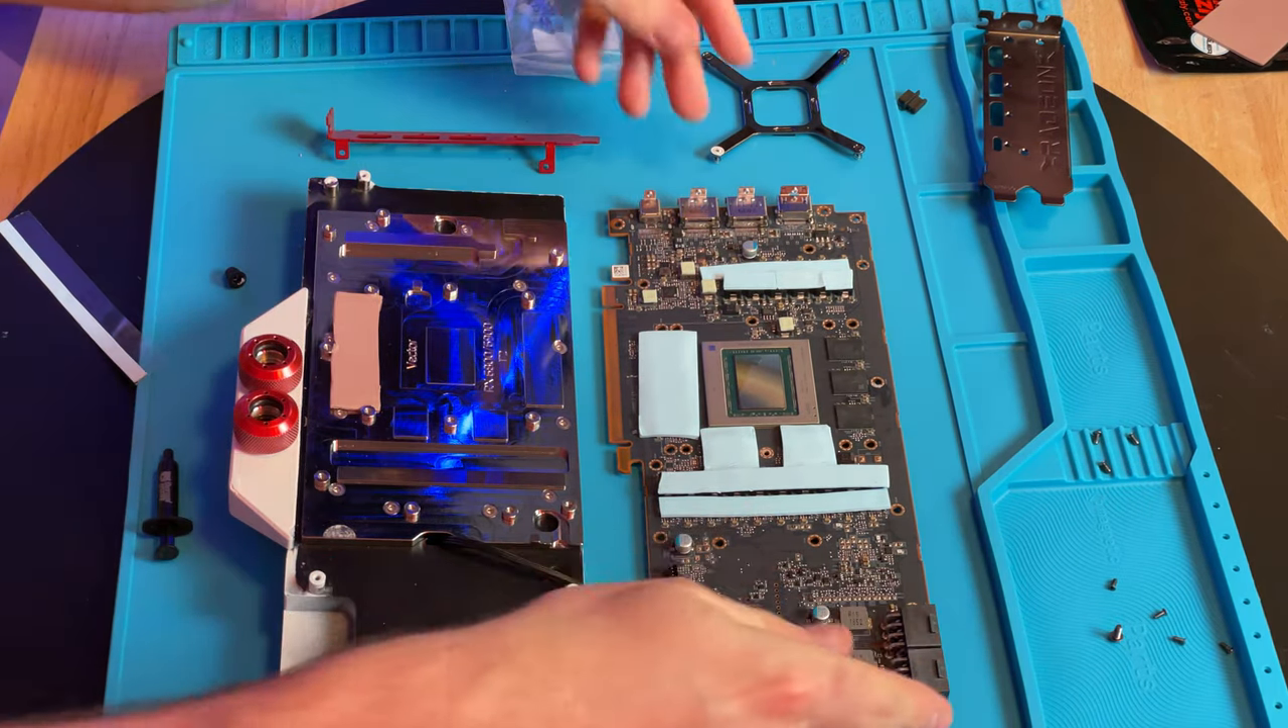You can see everything's been cleaned. The thermal pads are in place.